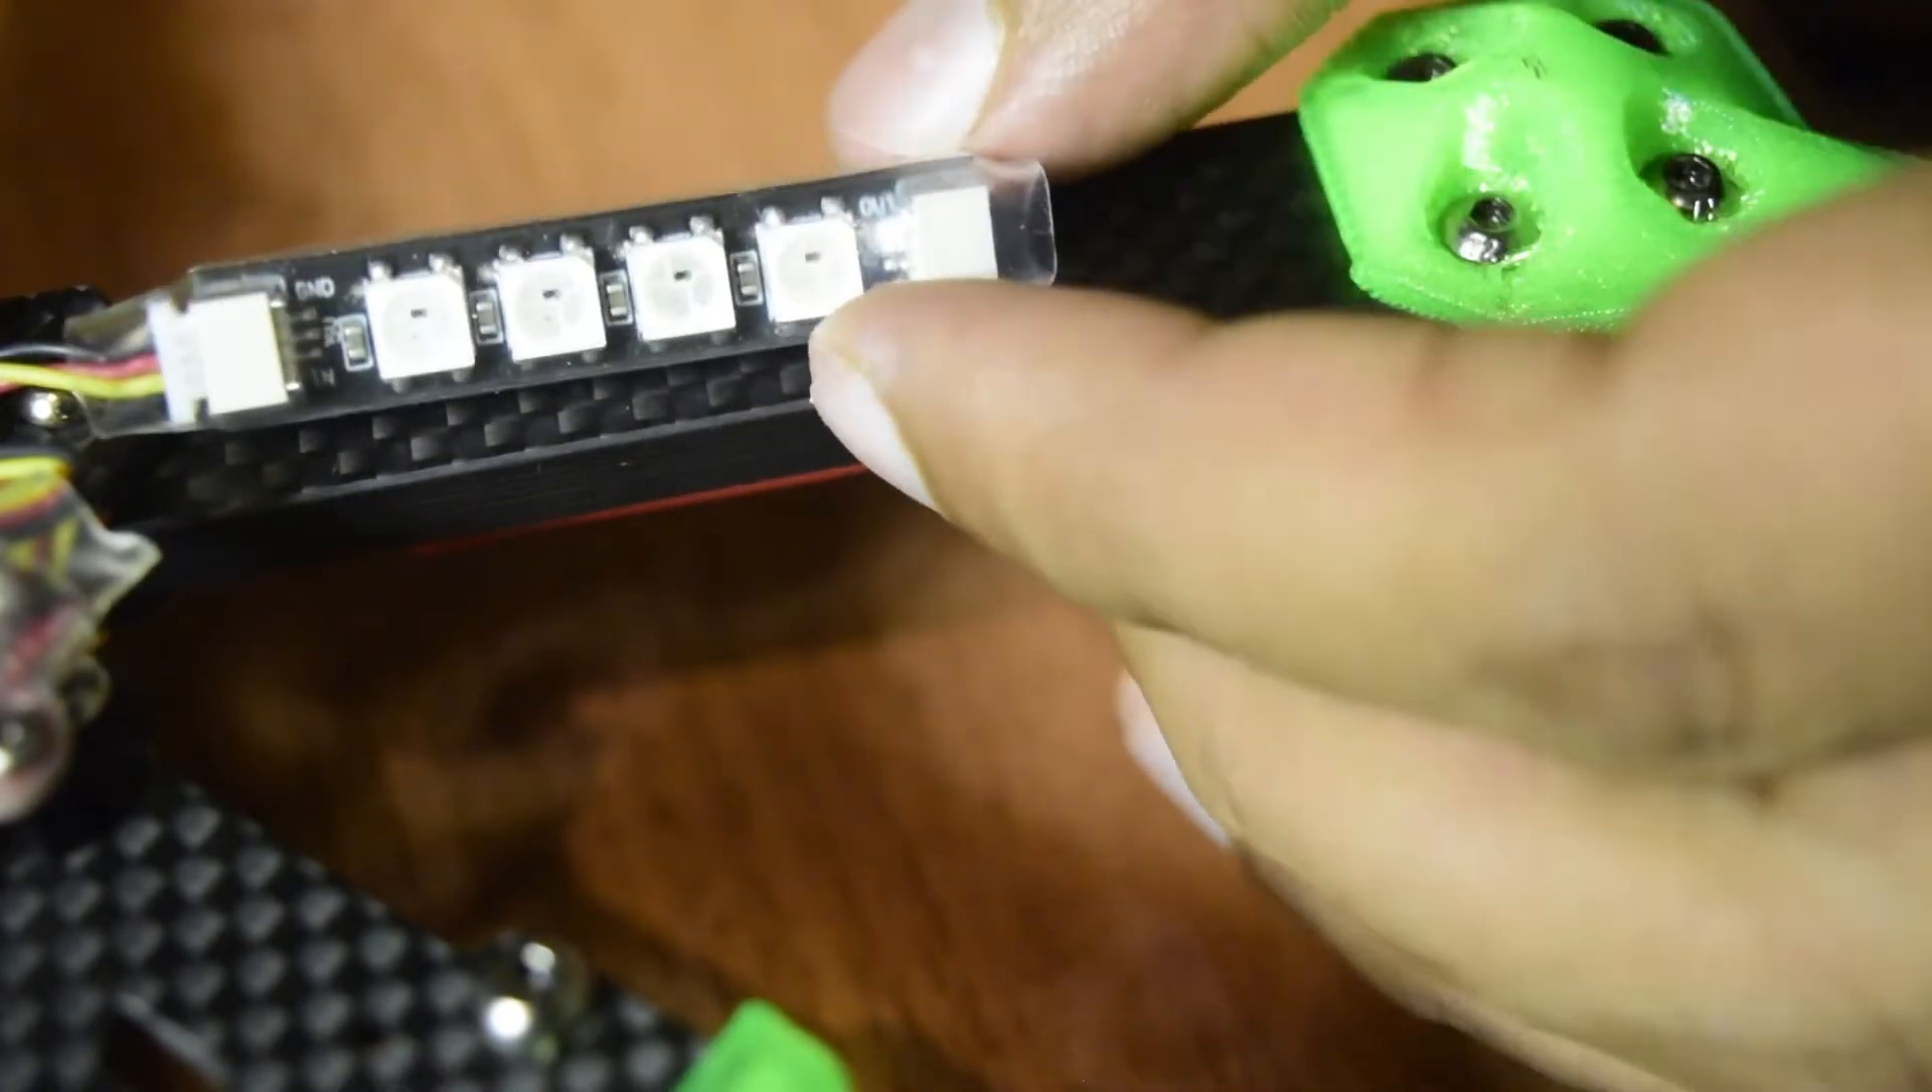So you can see guys my shrinkable cover is now properly laminating this LED lights.